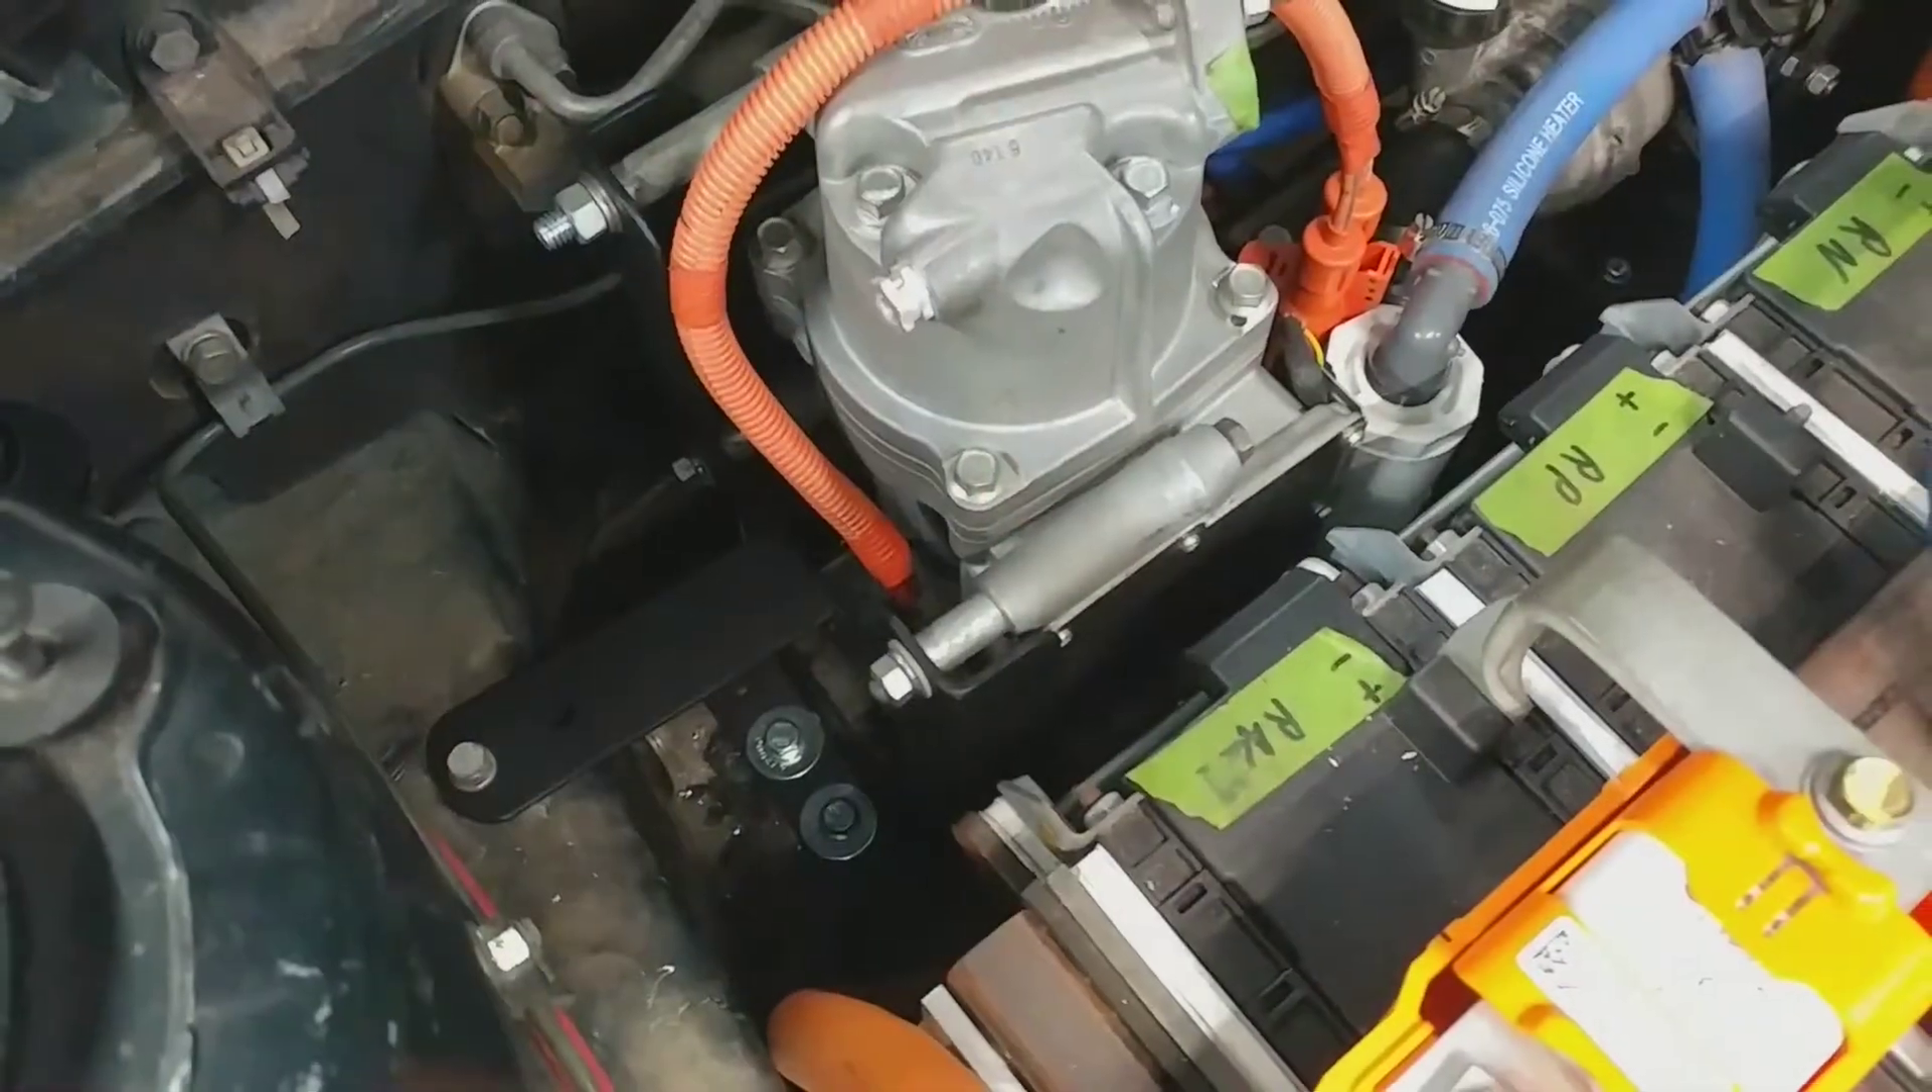Here's the AC compressor bolted in with the finished bracket.